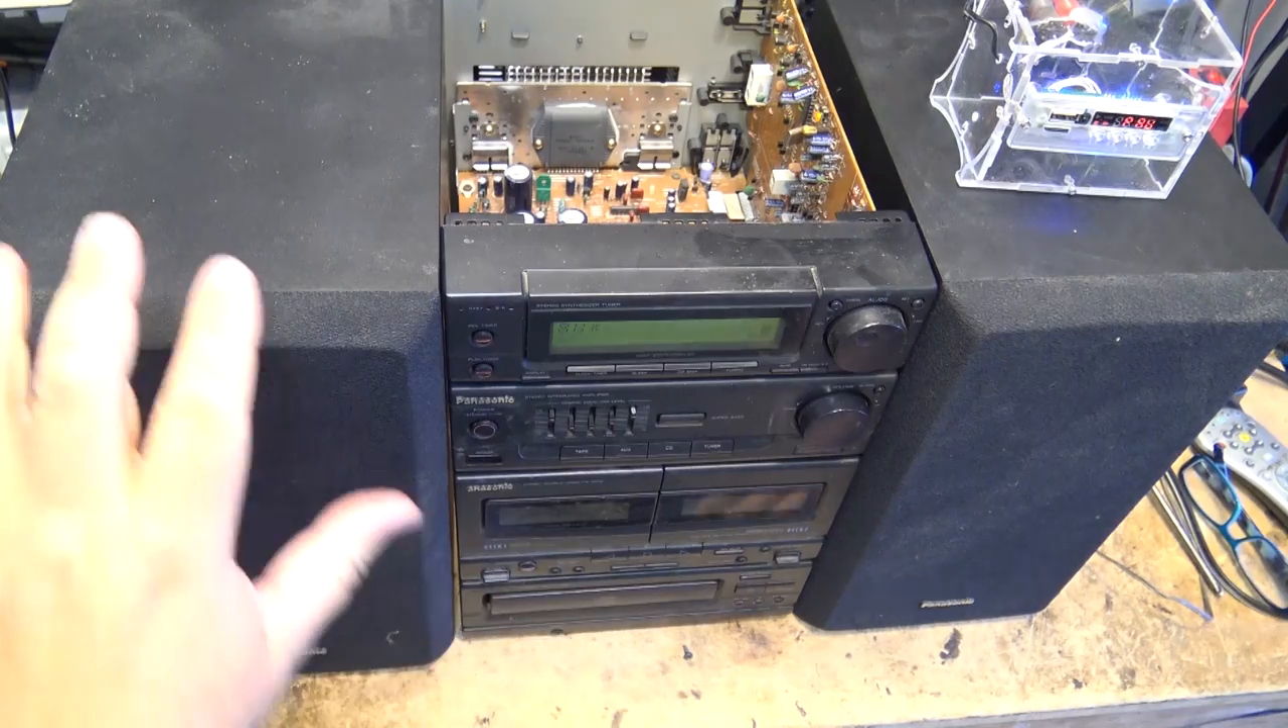I haven't put the top on it obviously yet.